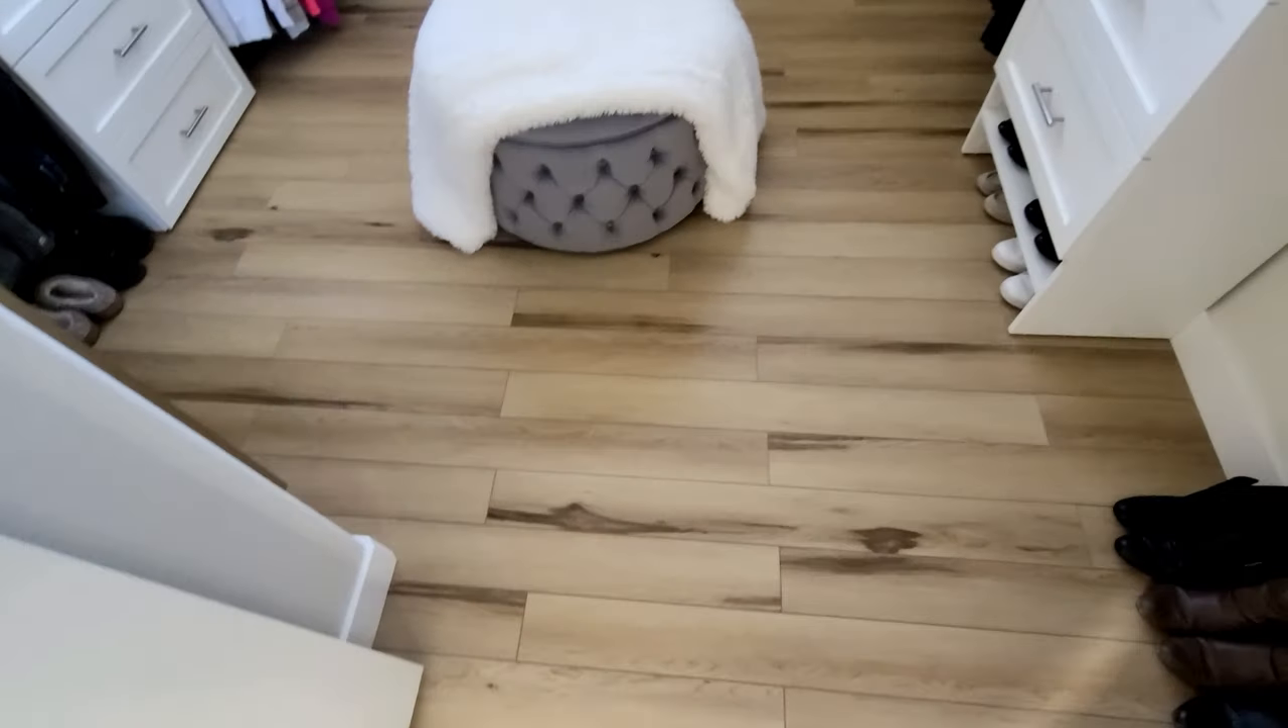And just like that, the closet is back together with brand new flooring.